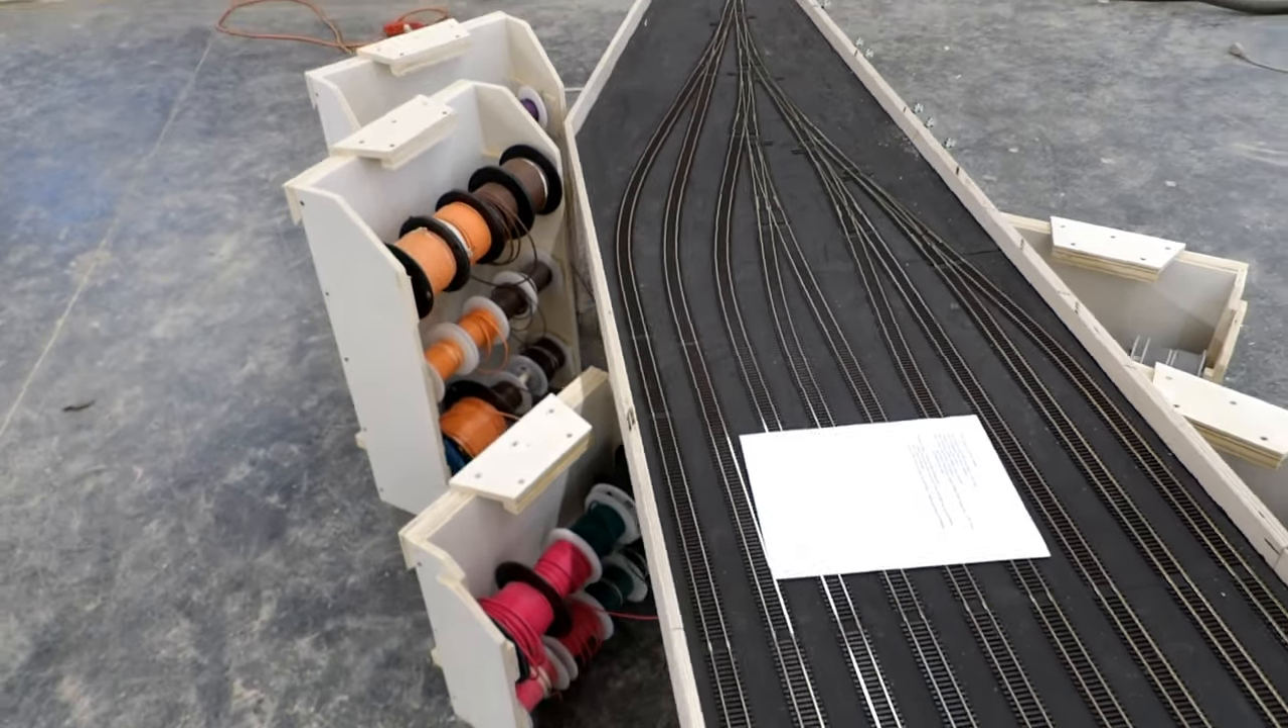I've positioned all my wire holders either side of the staging yard at the end.